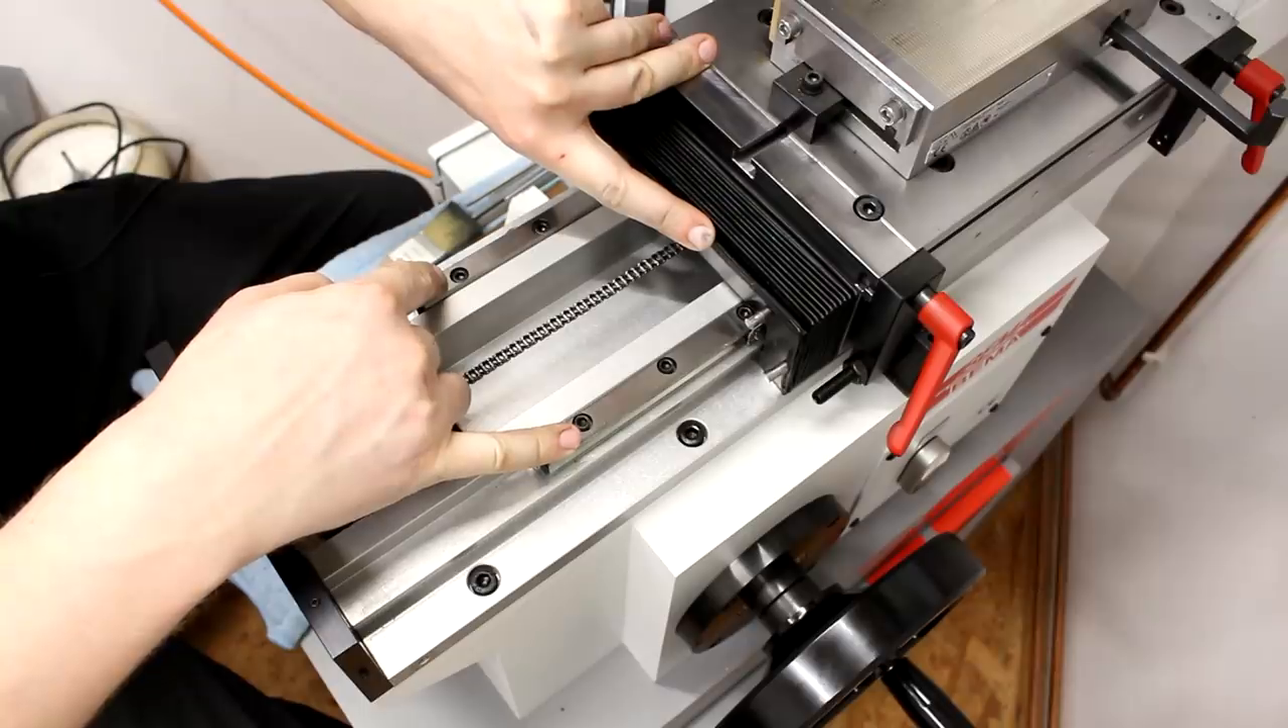Okay i pulled the x the x travel covers back.